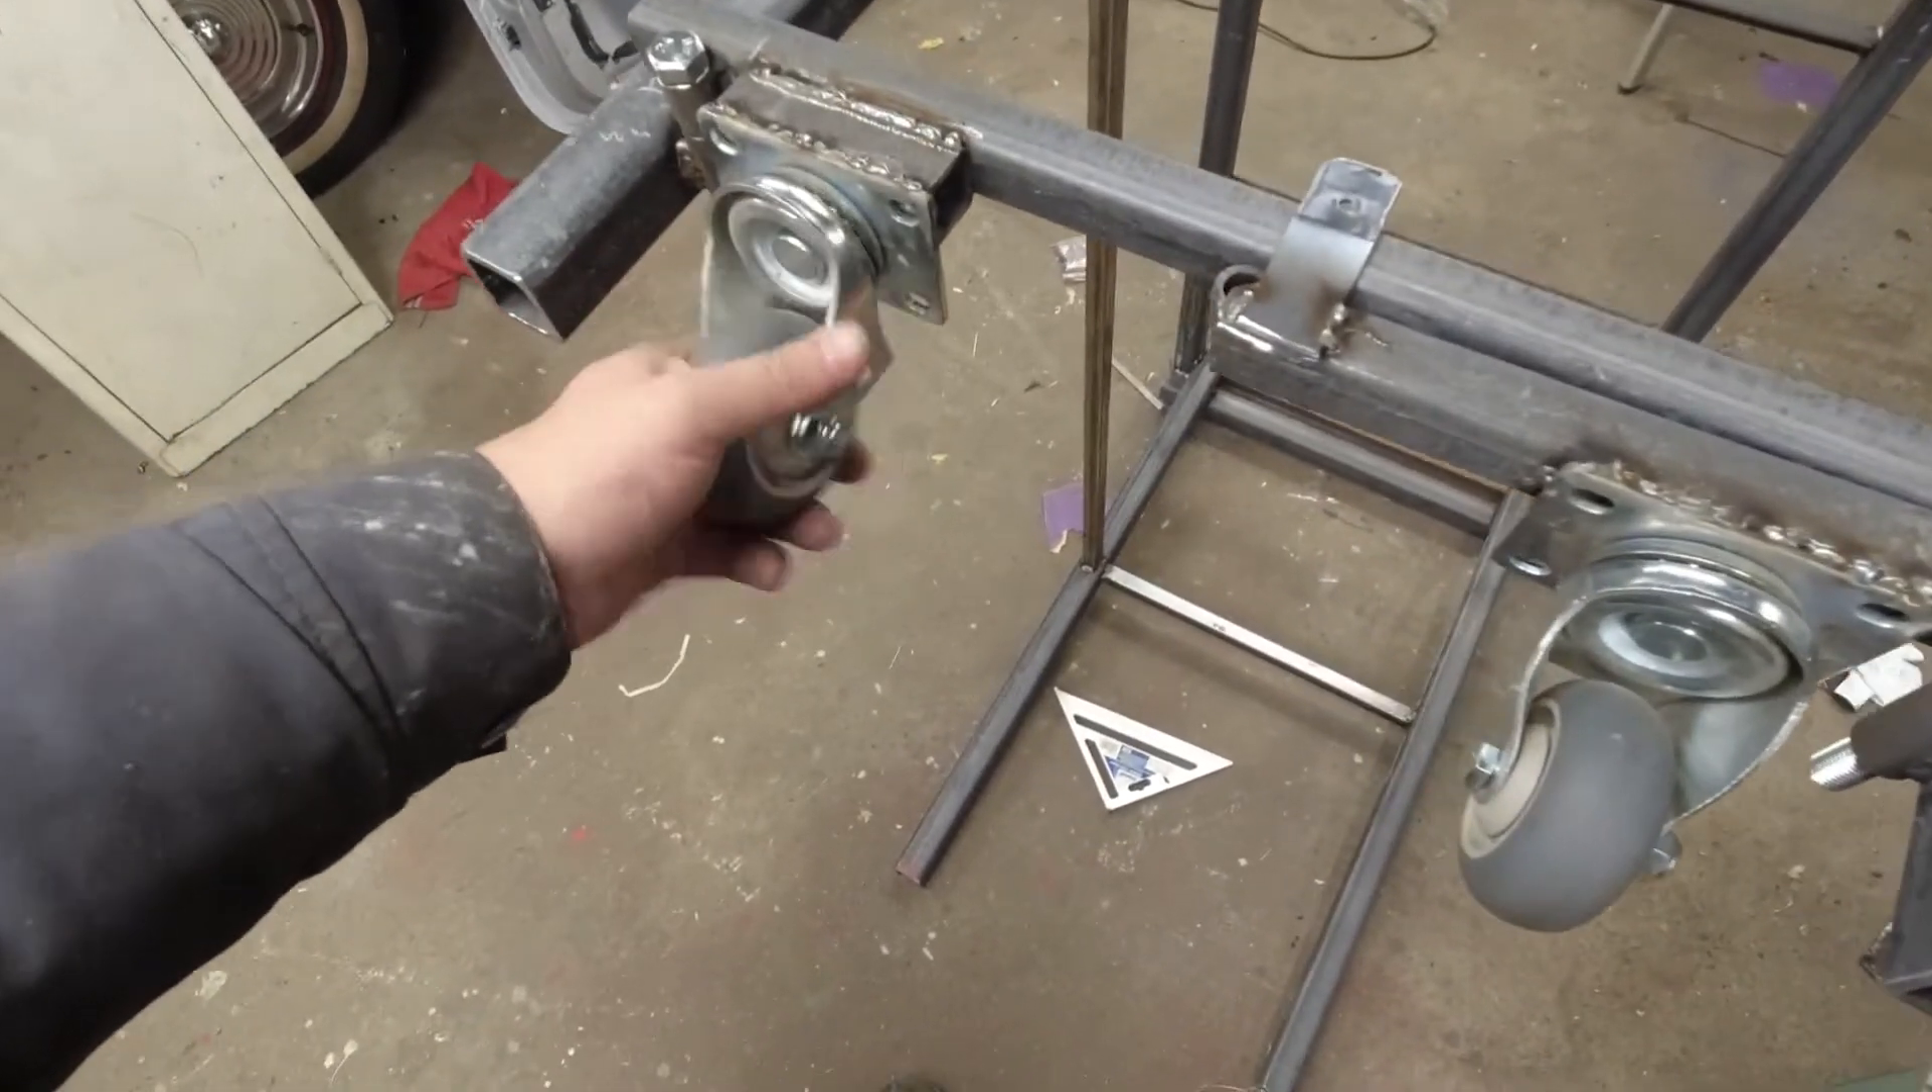So I welded on my casters.